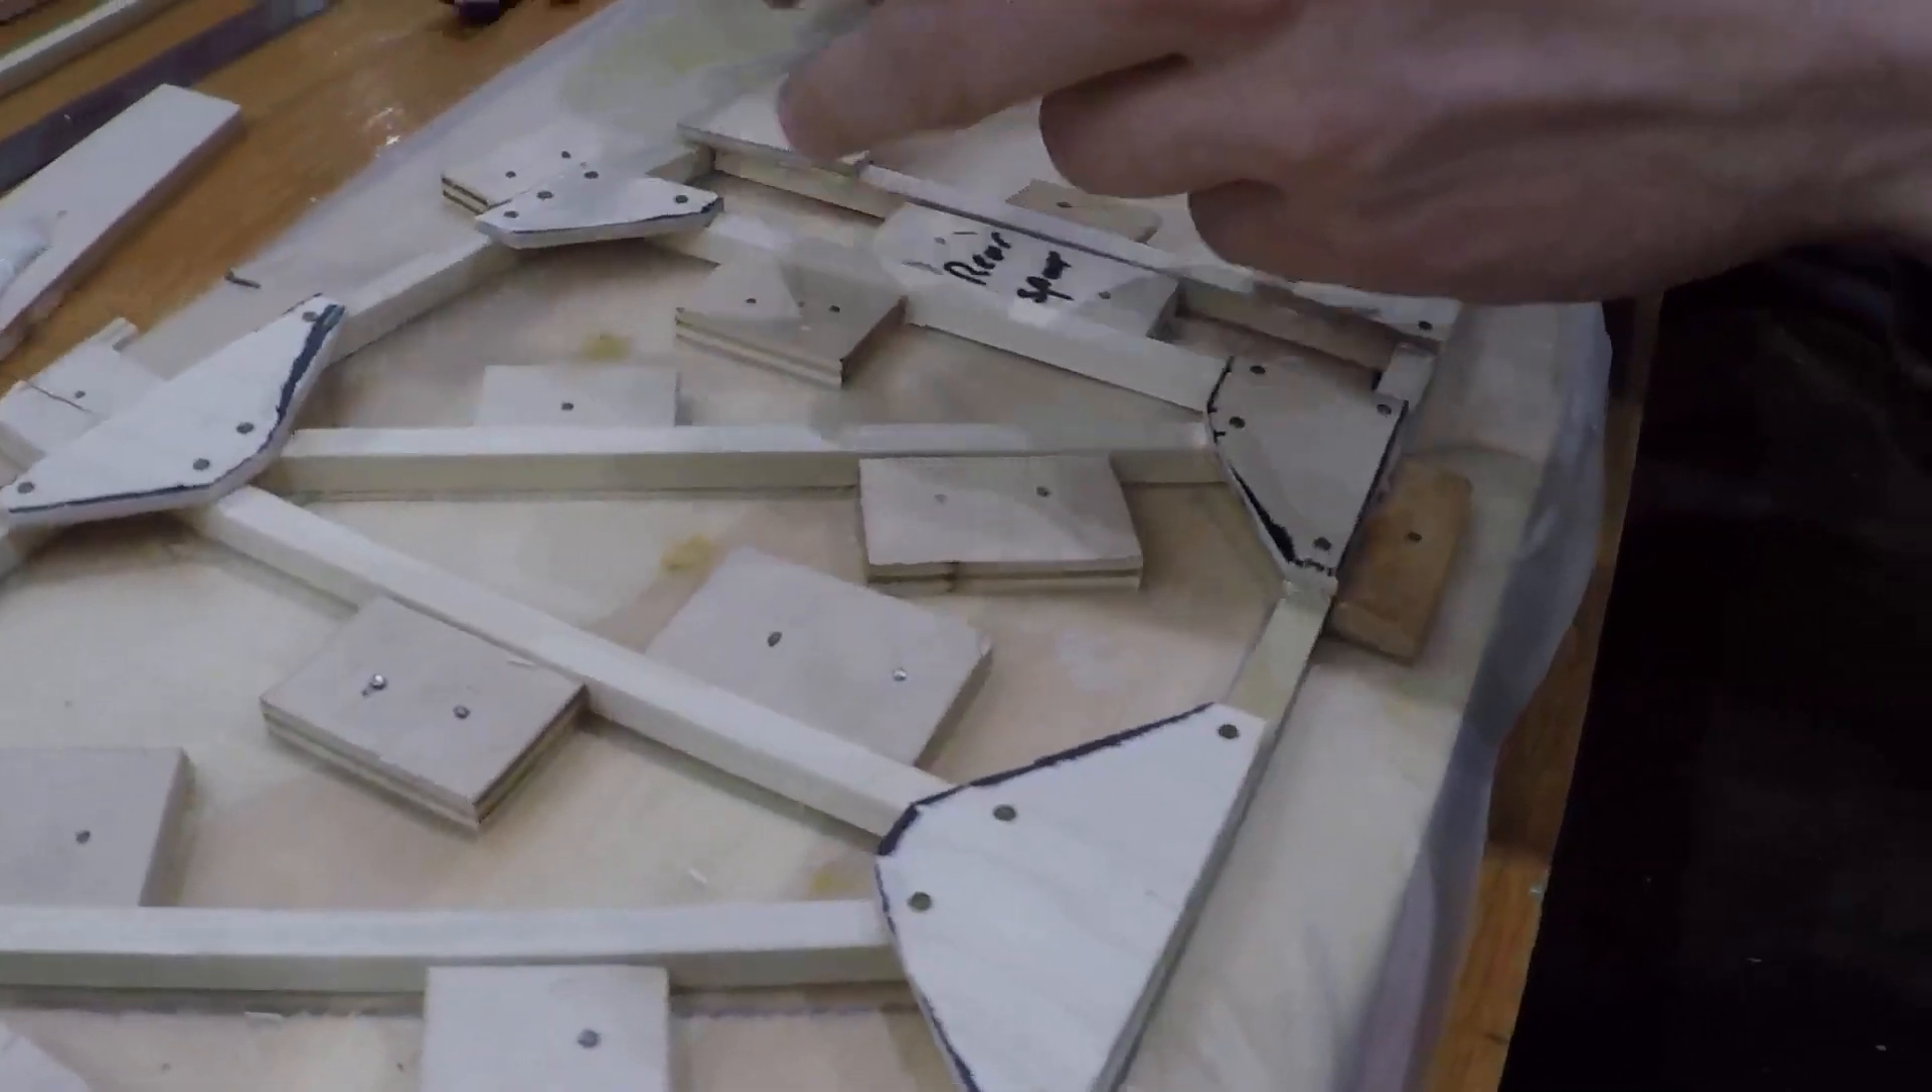So, Josh went through and we glued all these gusset plates in here, put a couple of nails in each one just to hold them.